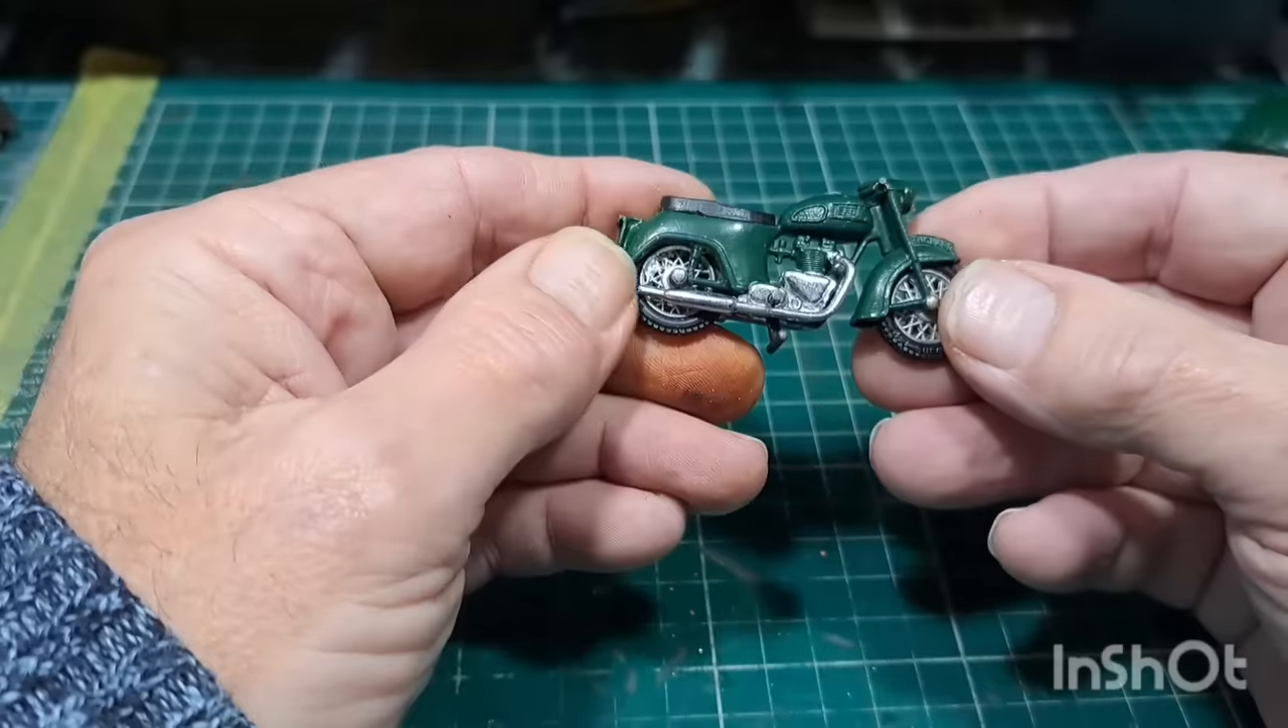Just needs handlebars really.